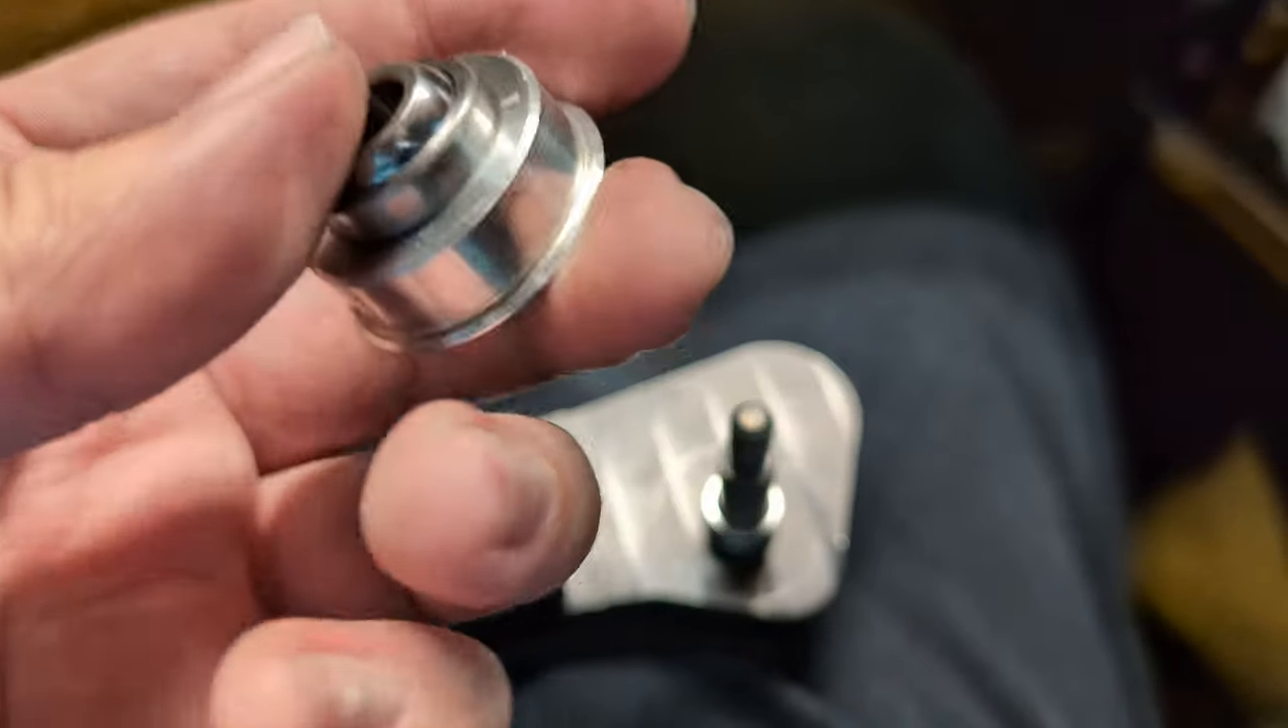The center of the bearing keeps popping out it's supposed to be completely flush.